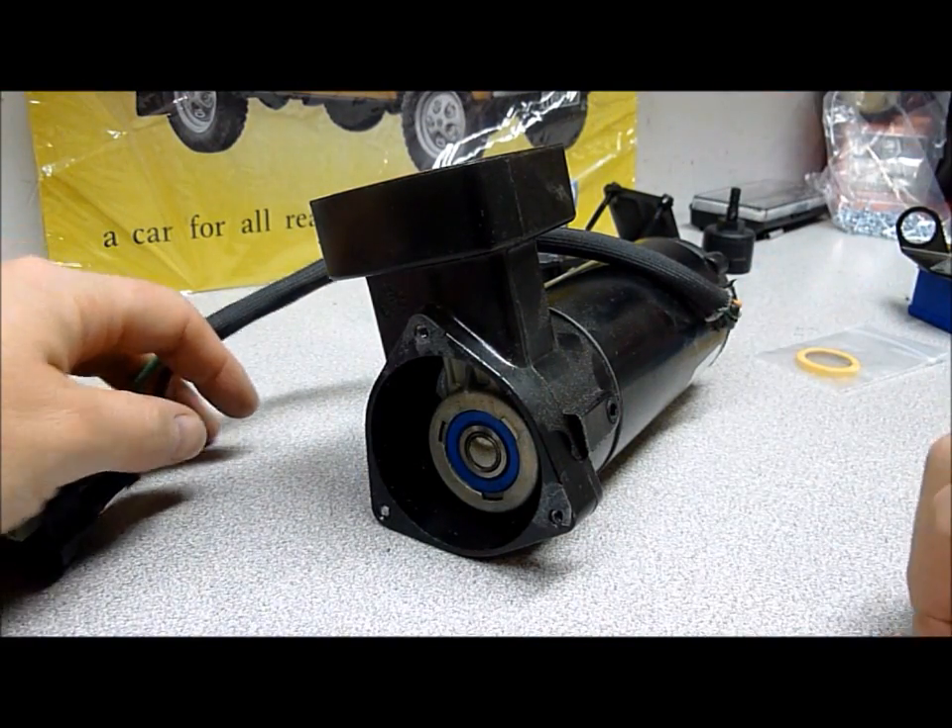Okay, now with the cover off, you can see the piston and bearing assembly we're going to be getting to in a minute.